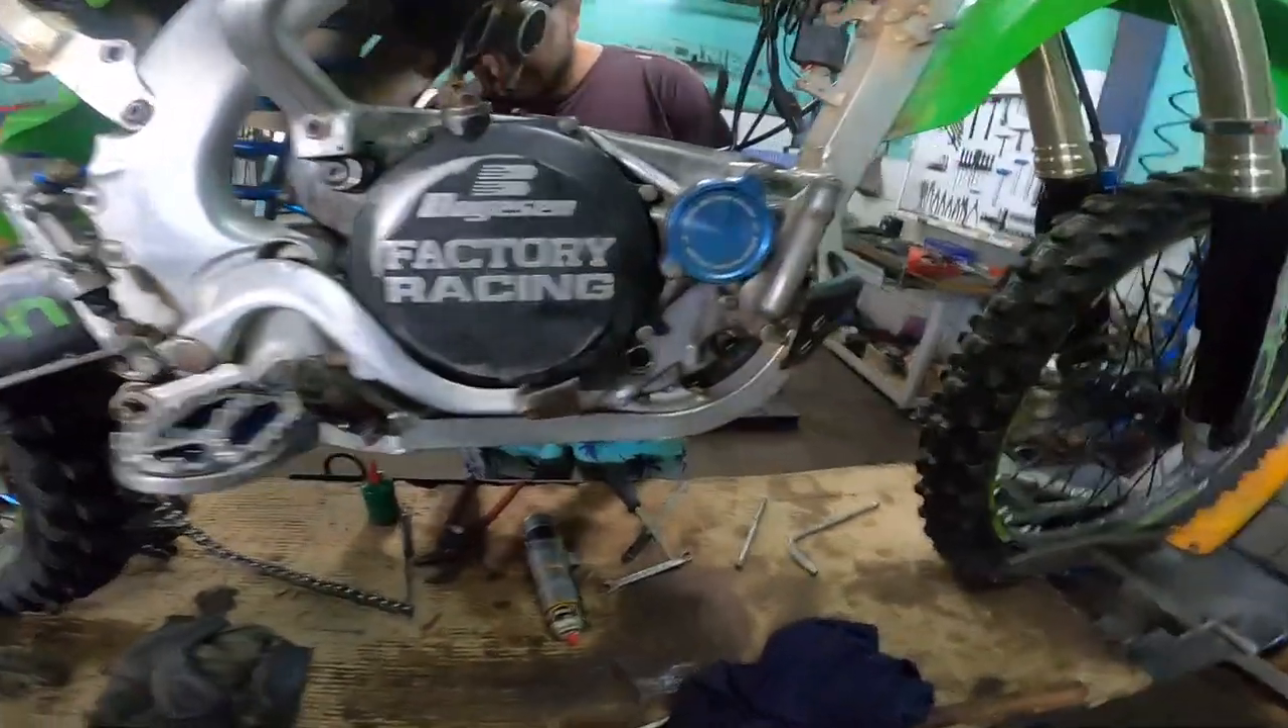Aí, galera, ó Já foi montada aqui a tampa lateral.